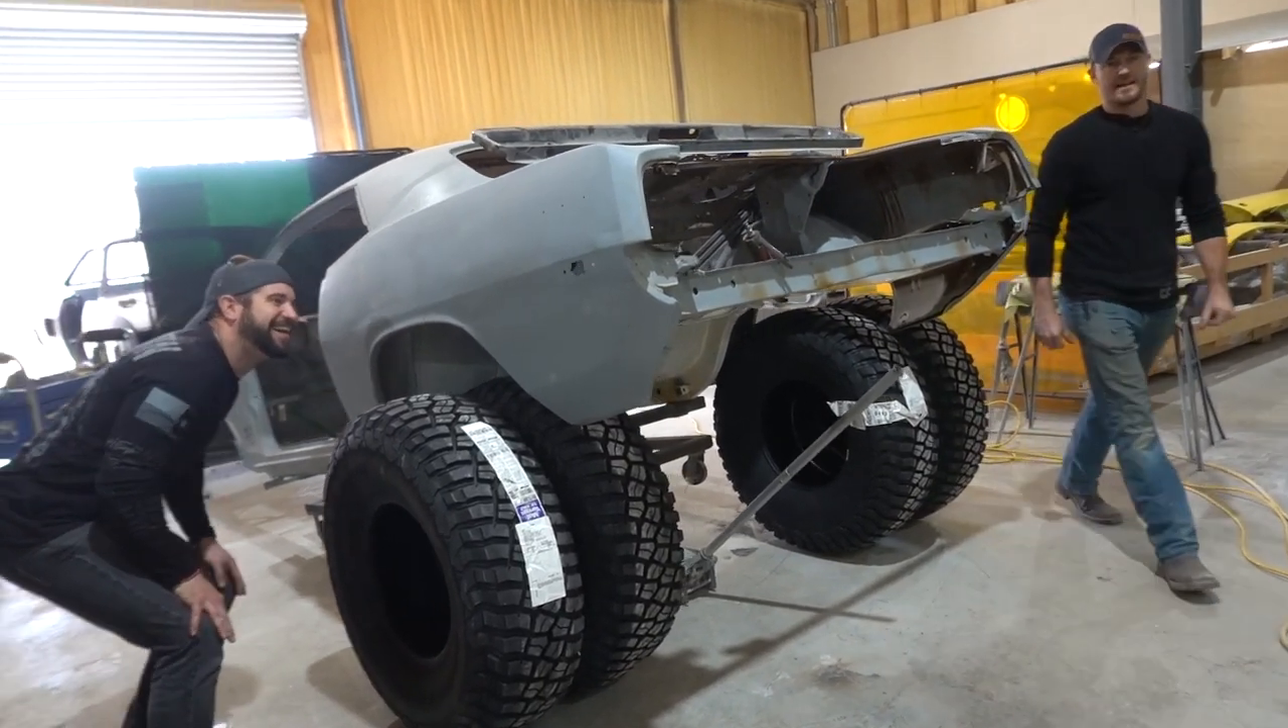This wheel well is way too small for this tire so we're probably gonna extend the wheel well out a little bit make that make that hole wider.